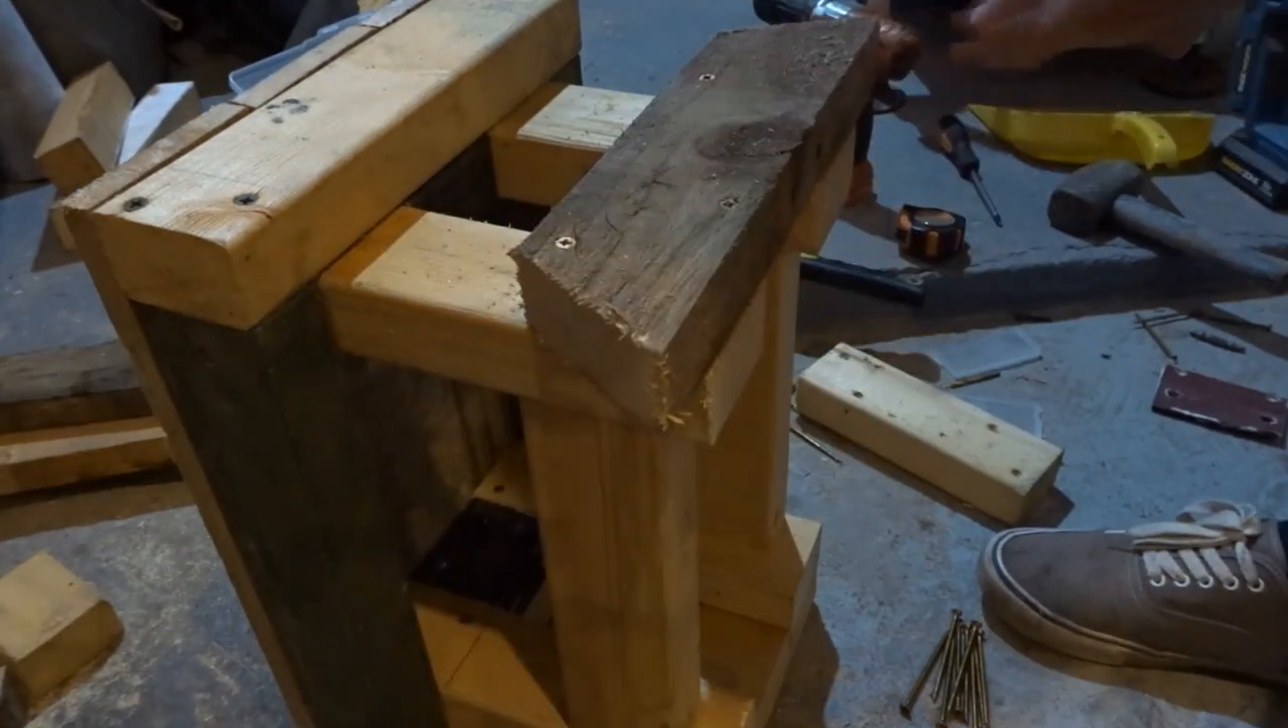So I decided to add these extra sort of supports on the sides which stops the stool going back and forth.